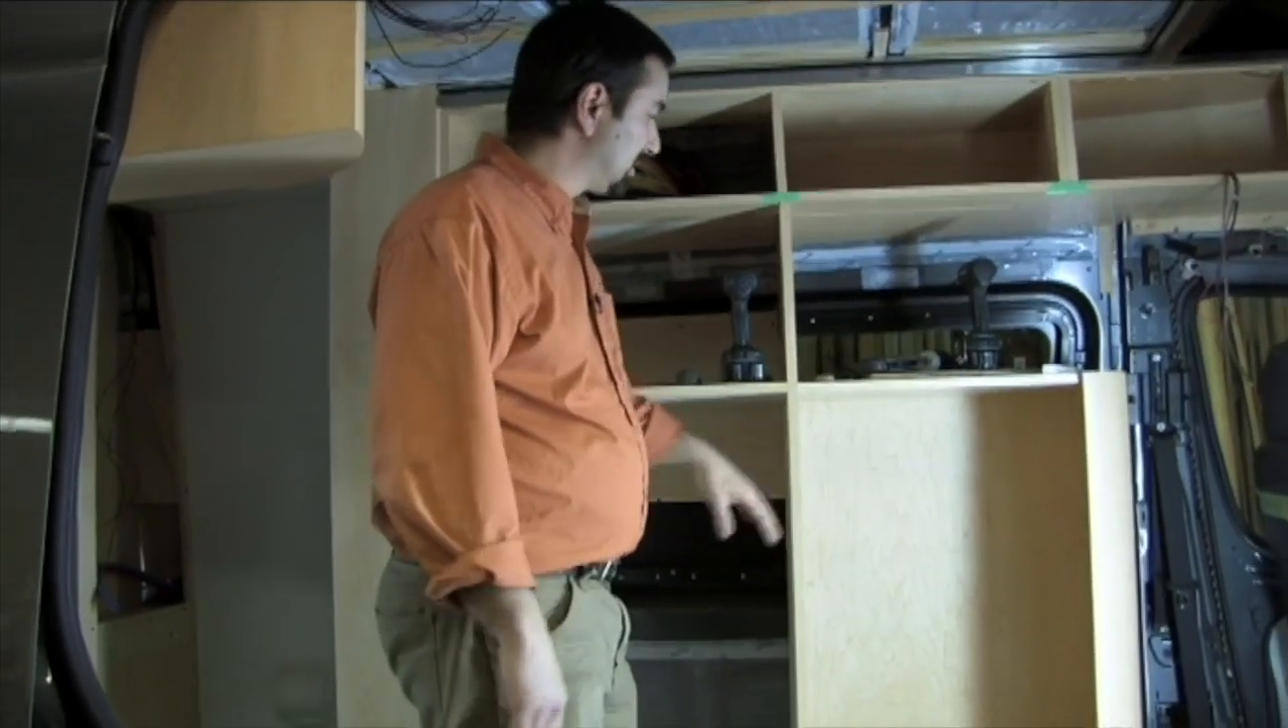You can see the upper cabinetry is in place minus the doors, which are in process.